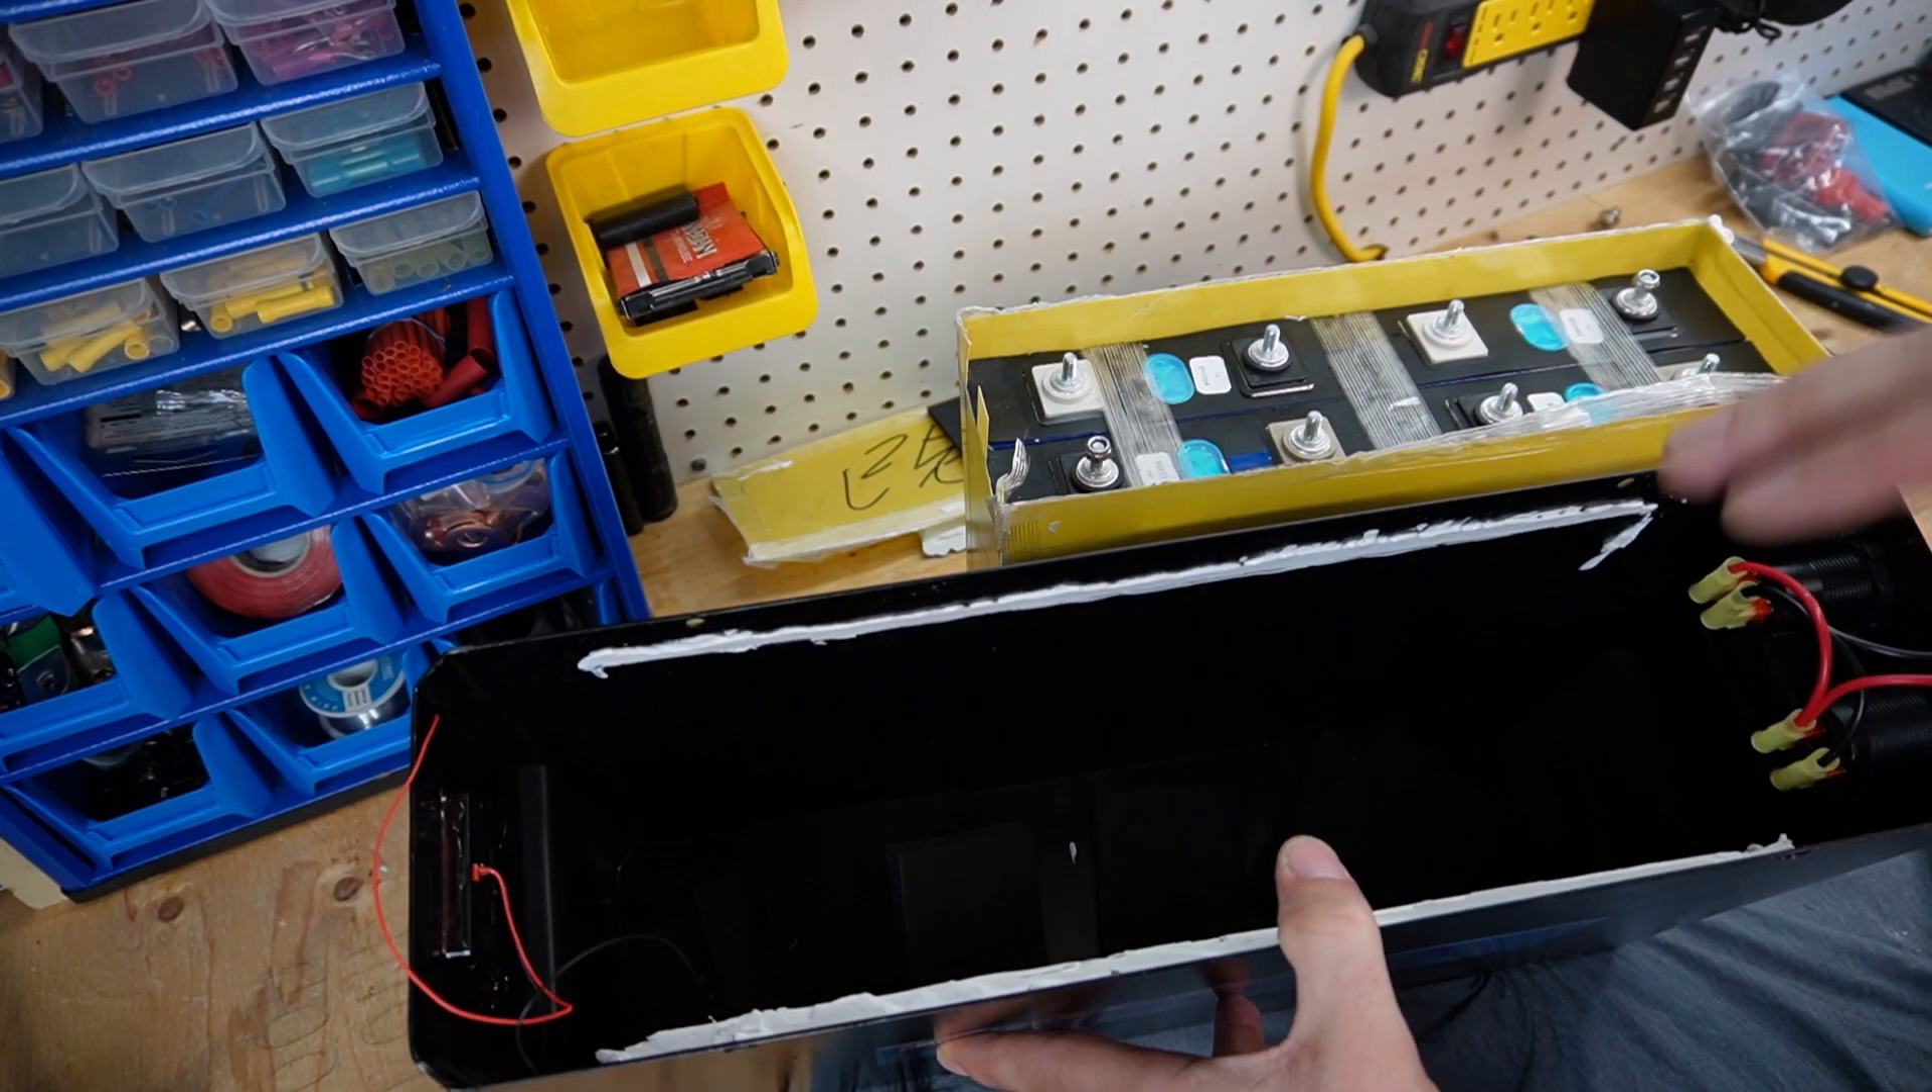I was able to slide the battery pack out of the case.